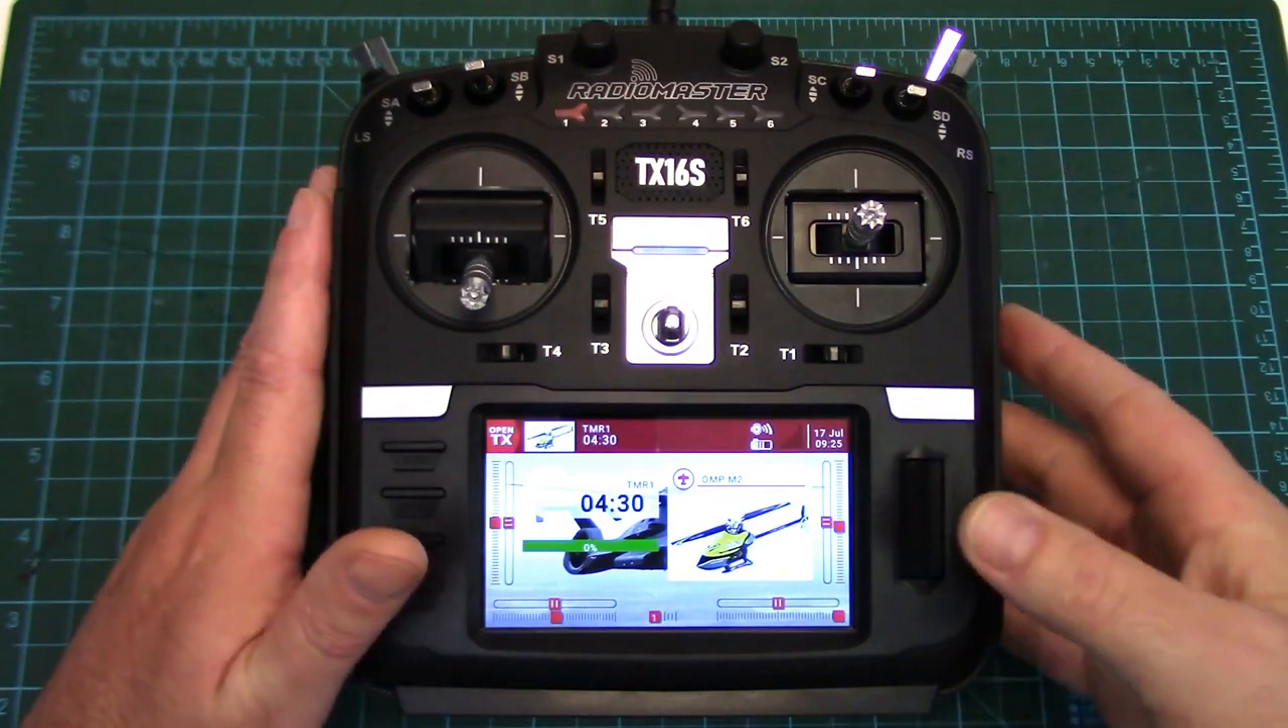The TX16S is all back together.